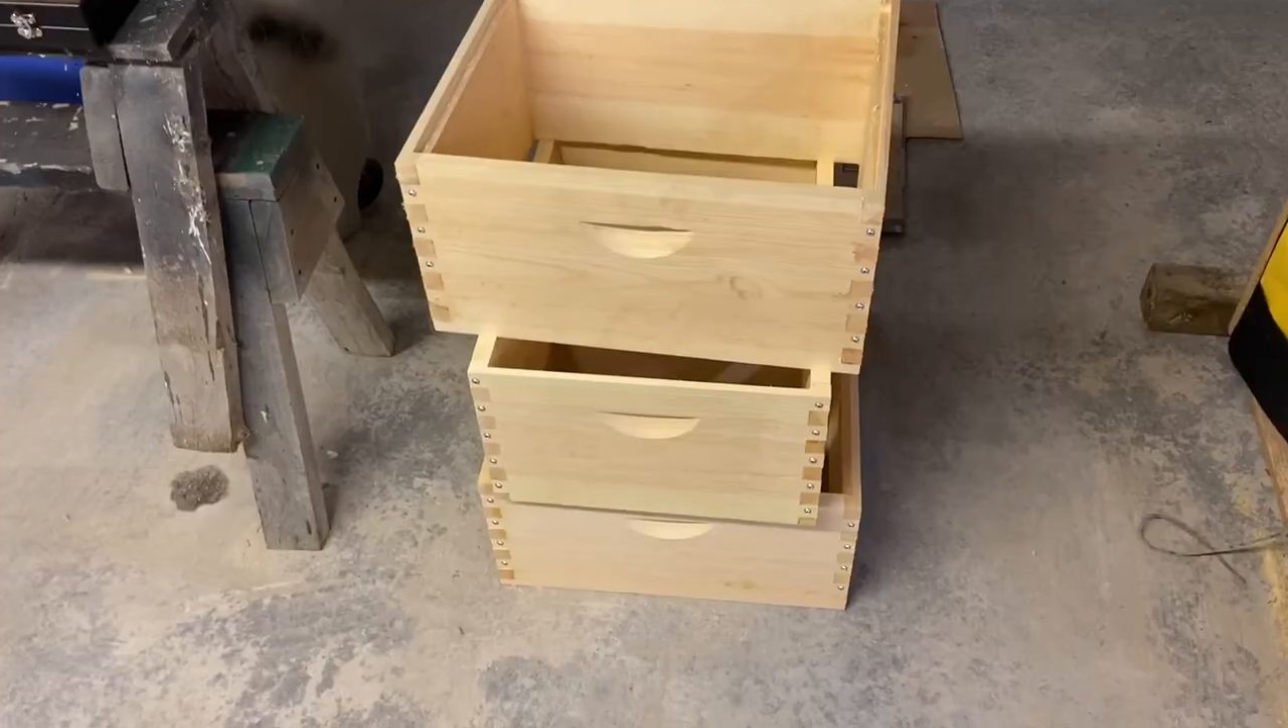So i have now assembled three of these boxes.